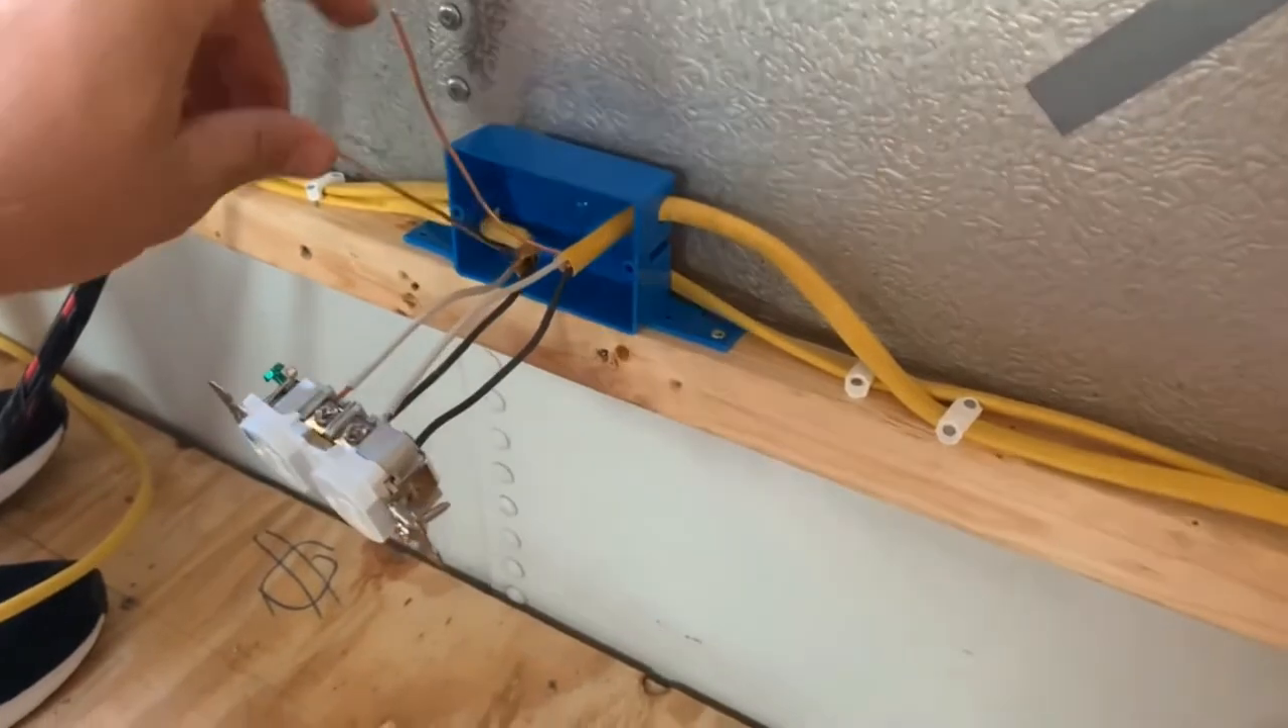The only thing we don't have installed are the ground the bare ground wires here.